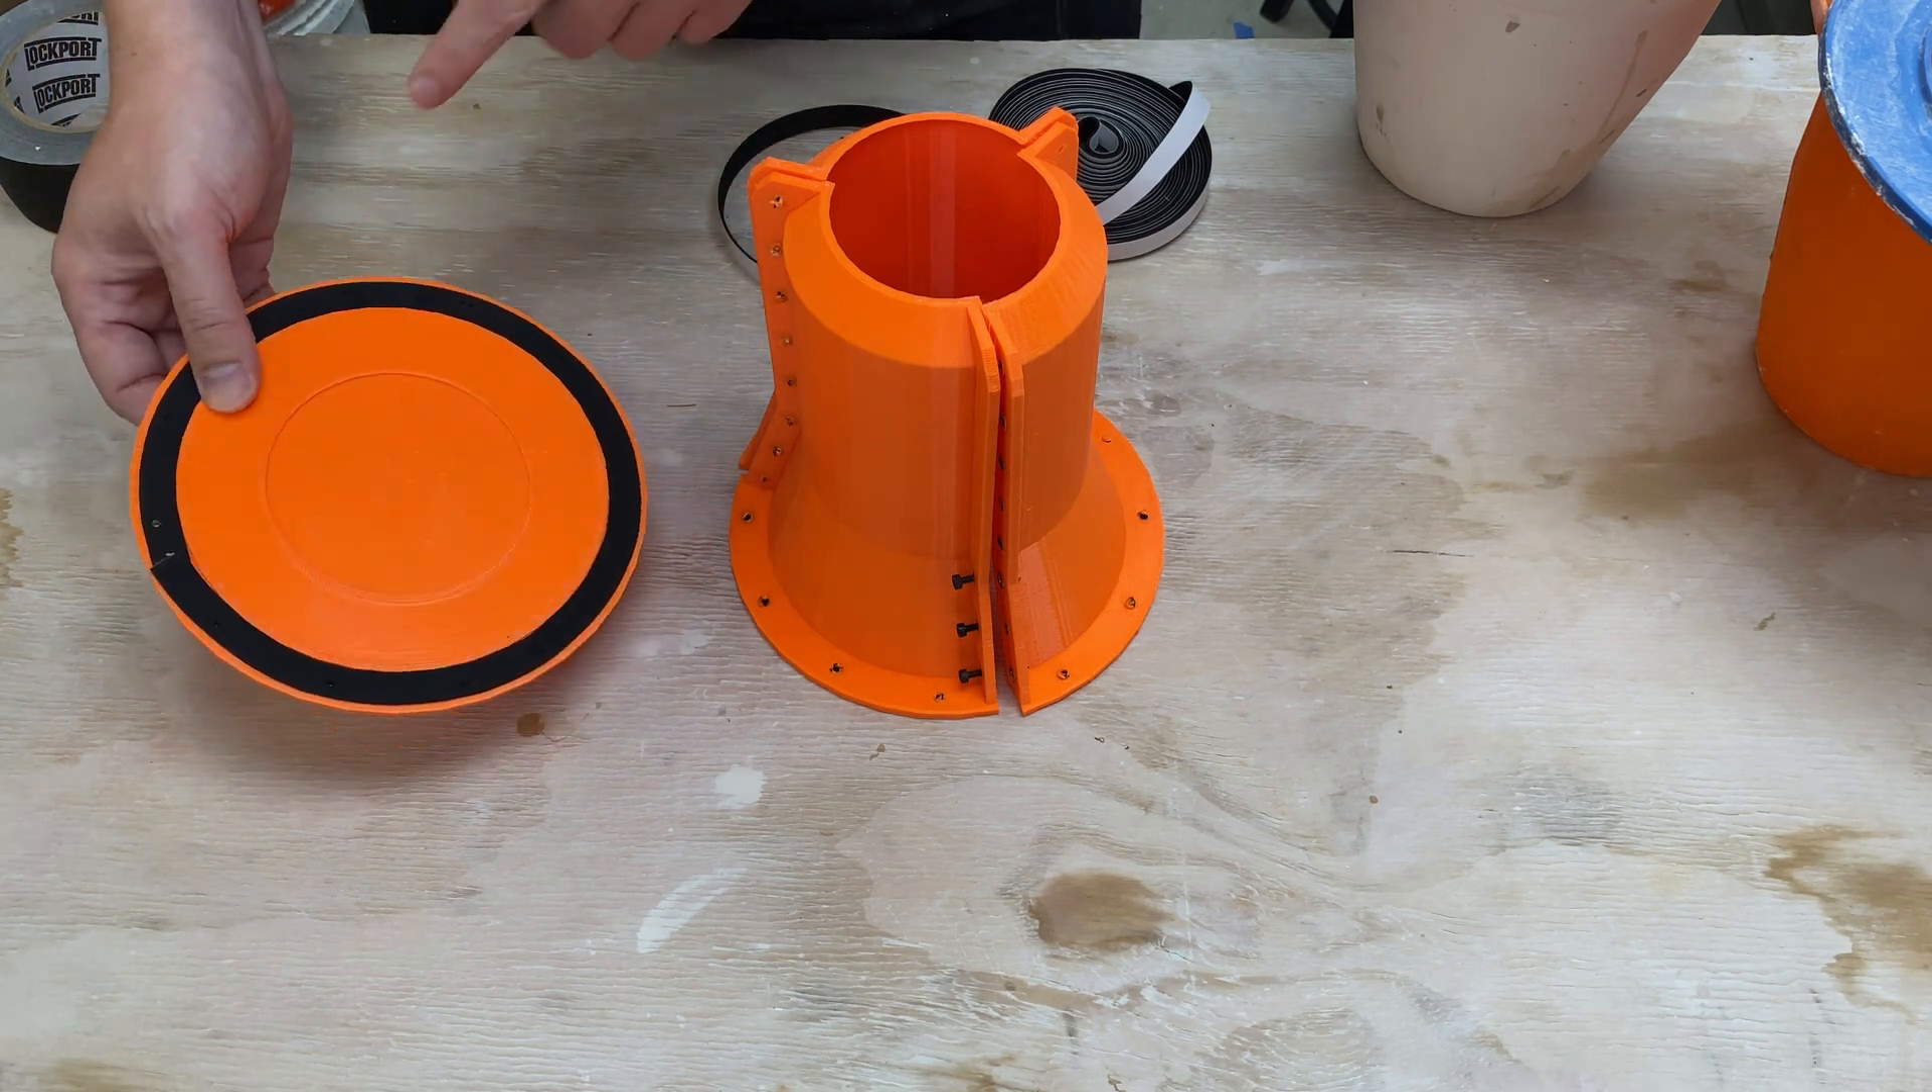And then there's a bottom plate that will go in the middle. I've already started putting down some of the gasket and we'll go ahead and do that to the rest.